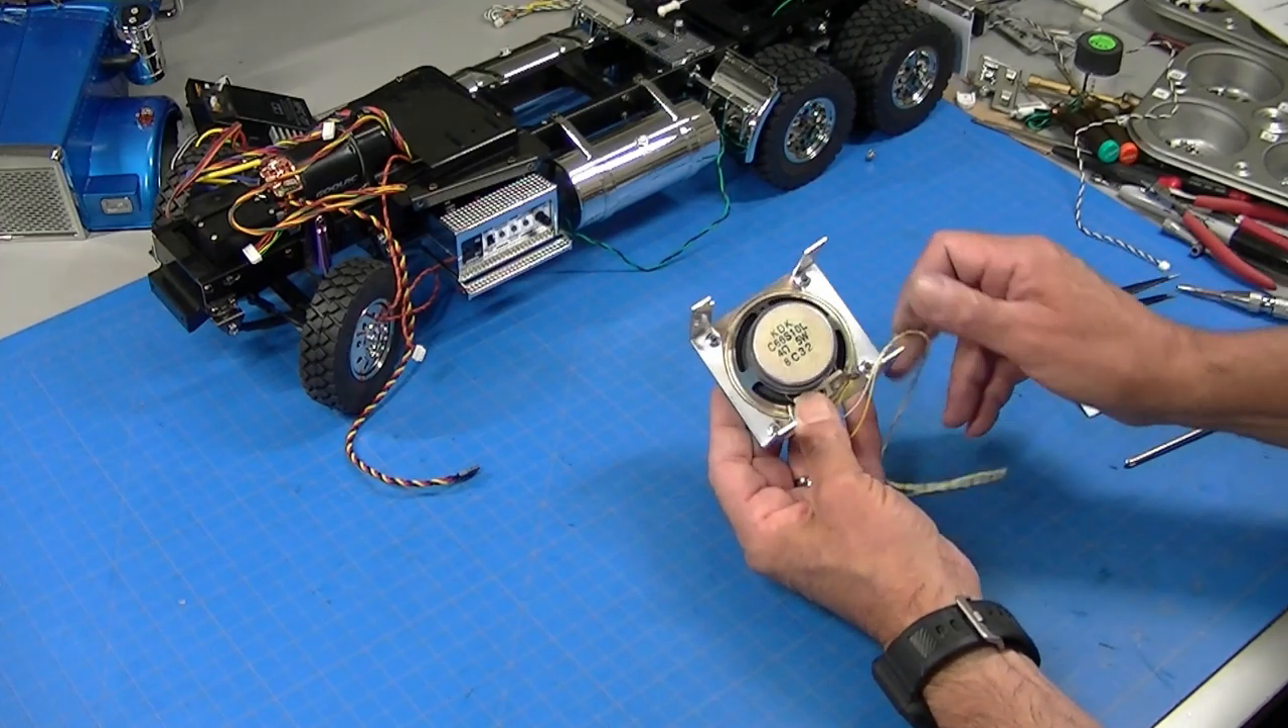There's my two brackets mounted to the speaker.